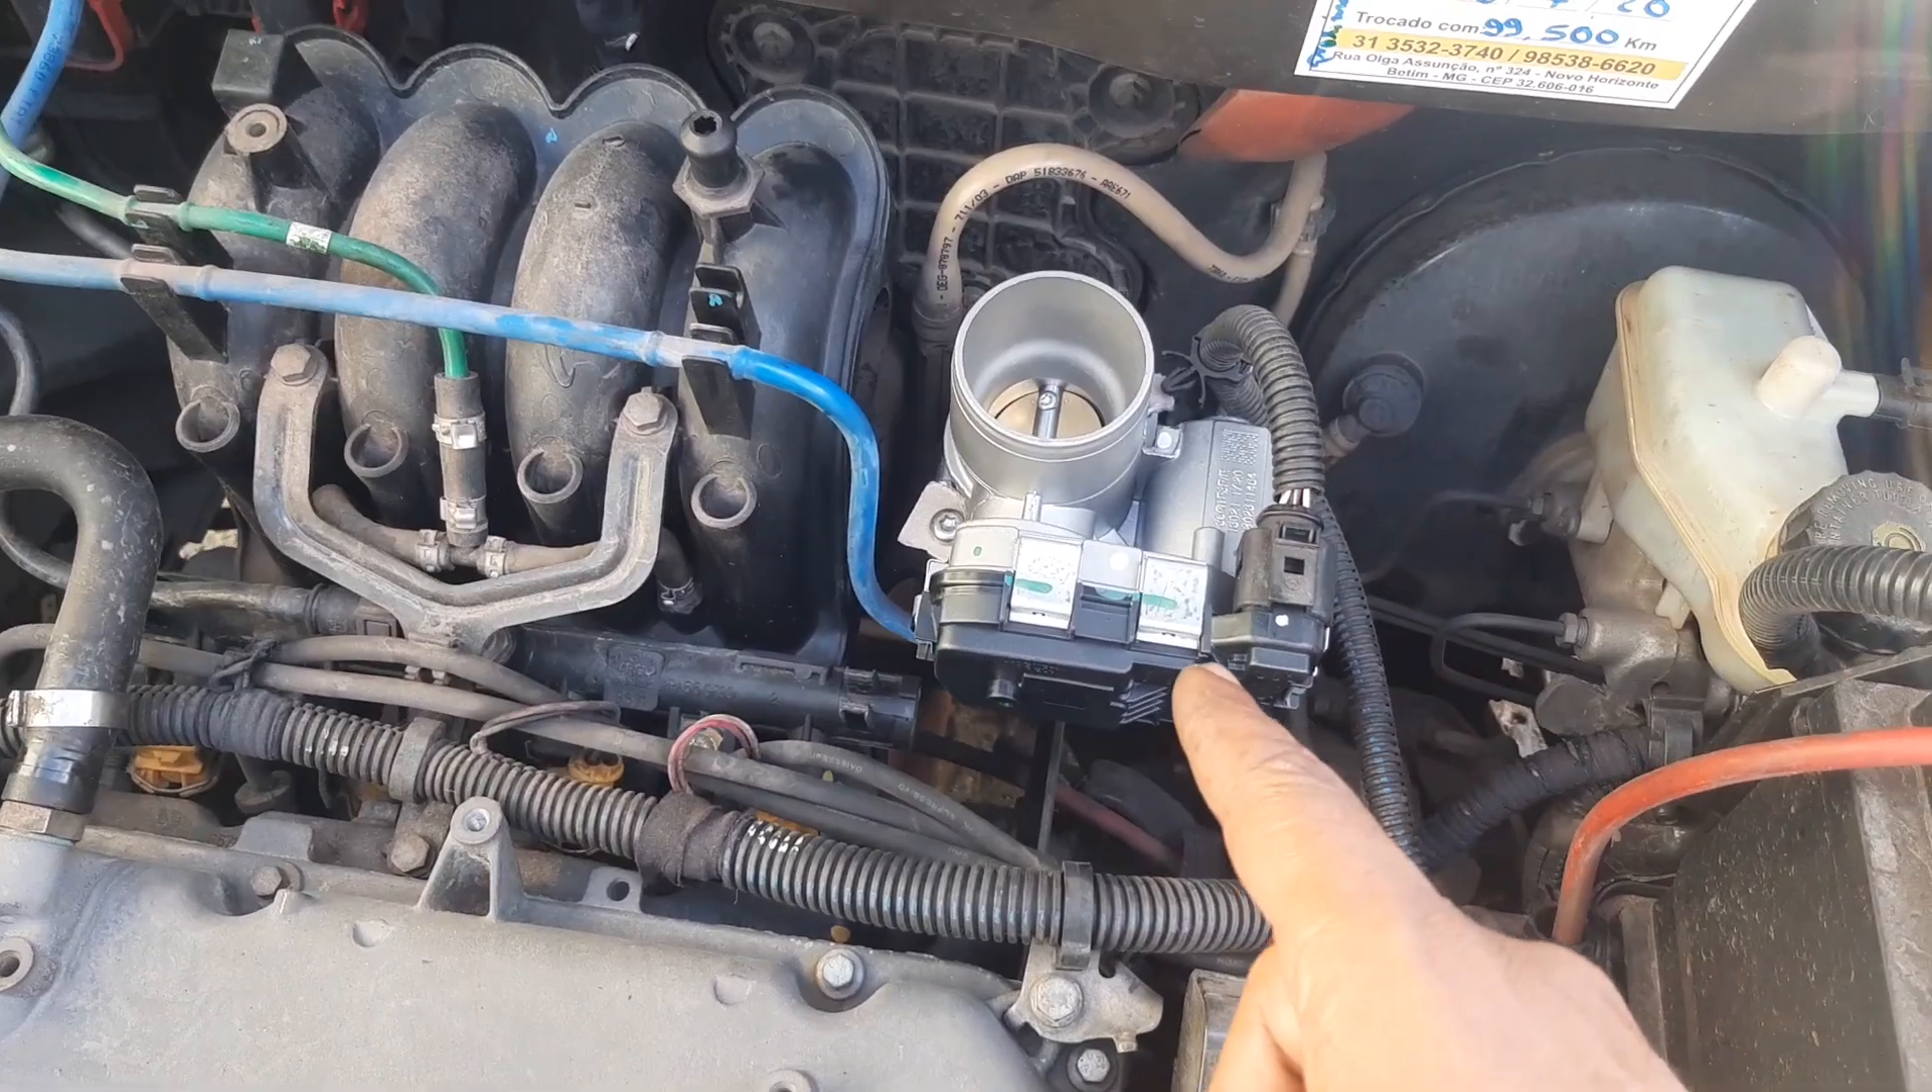Peça nova já montada, tá ali.